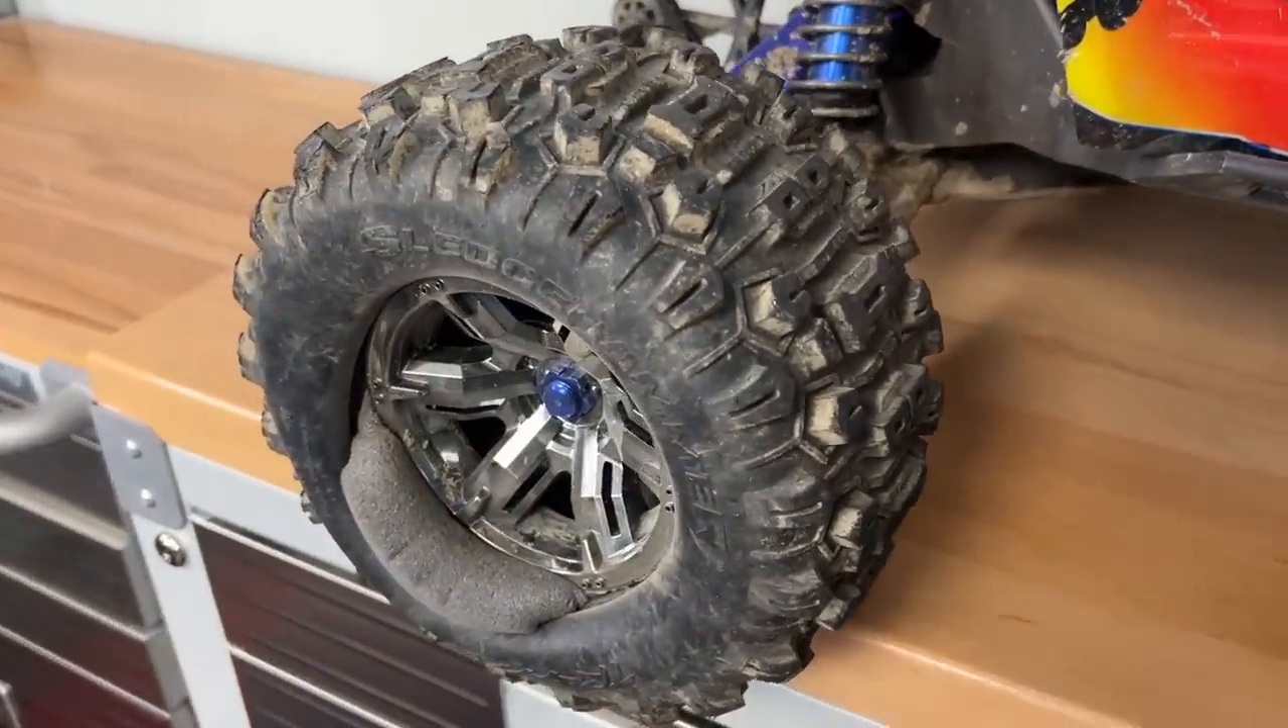Check that out. Foam is still sticking out of the side of the thing.